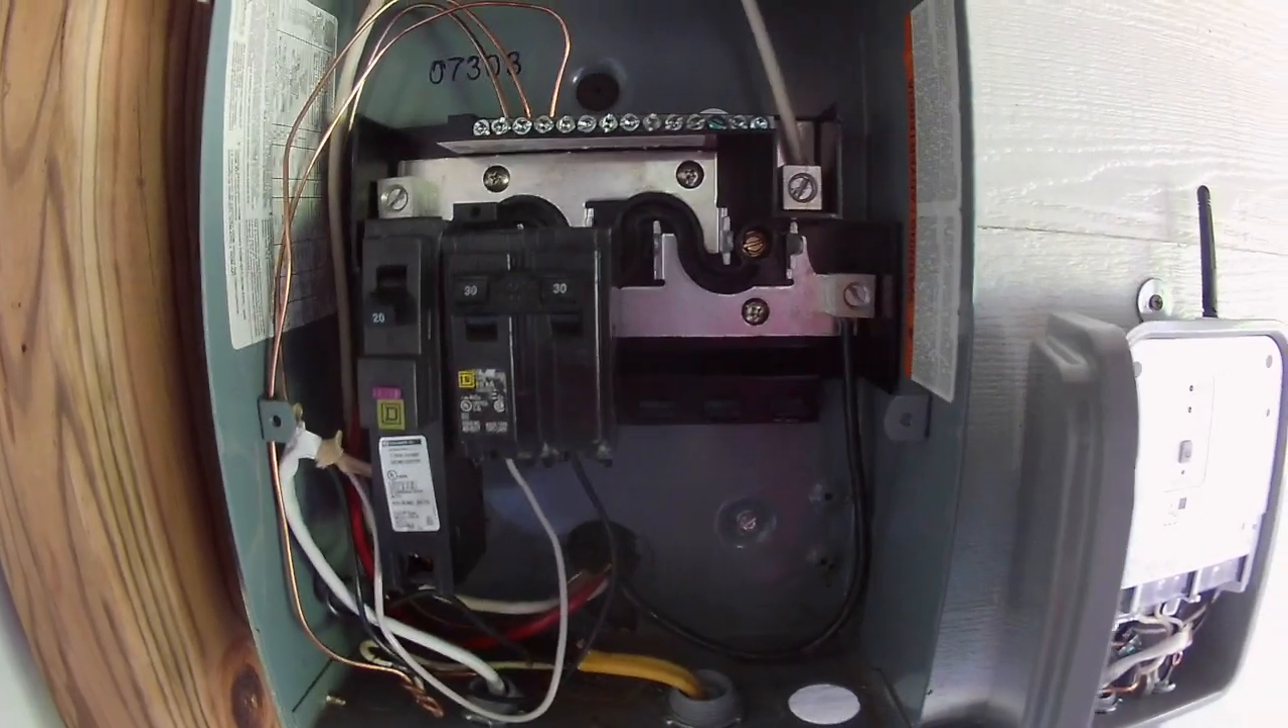So I have restored power to the box. I haven't put the, uh, face plate on yet.